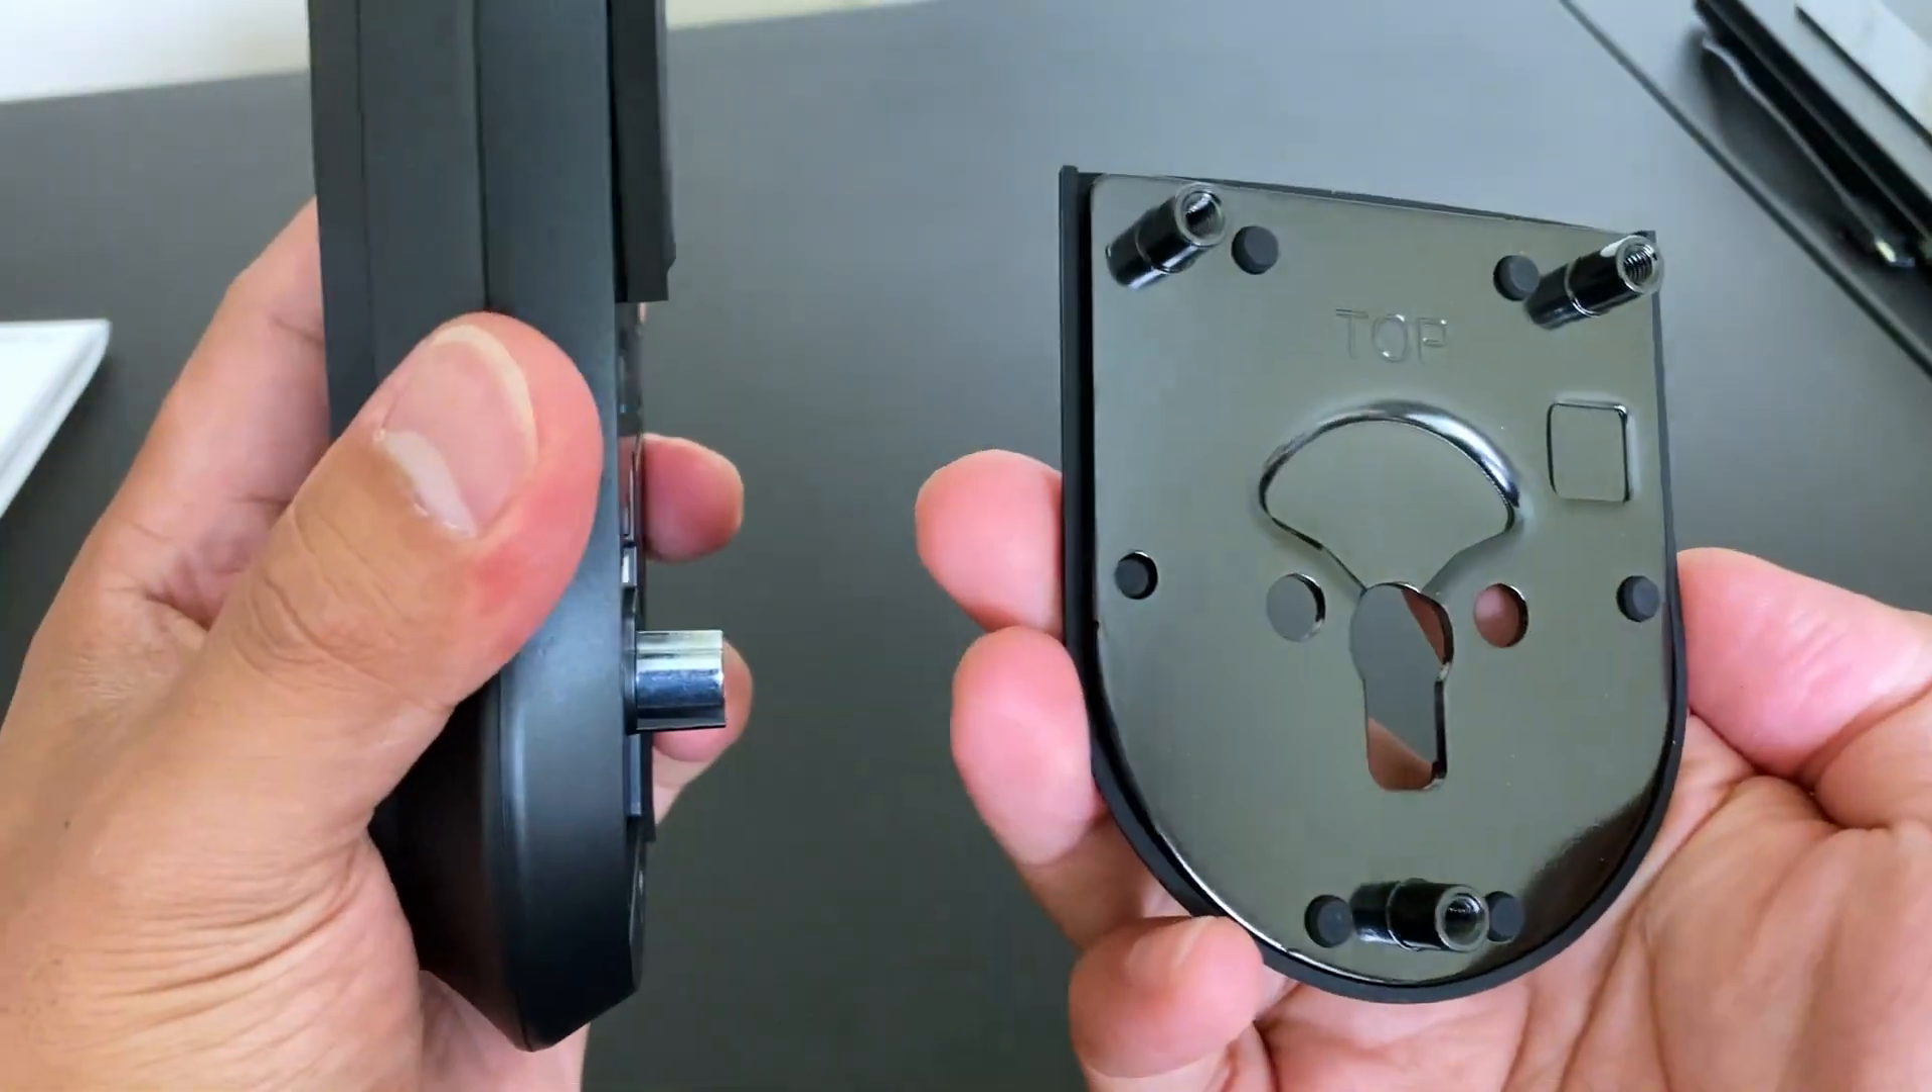So for now, just go ahead and grab your interior assembly and you're going to see that this mounting plate comes right off since it's not attached yet.